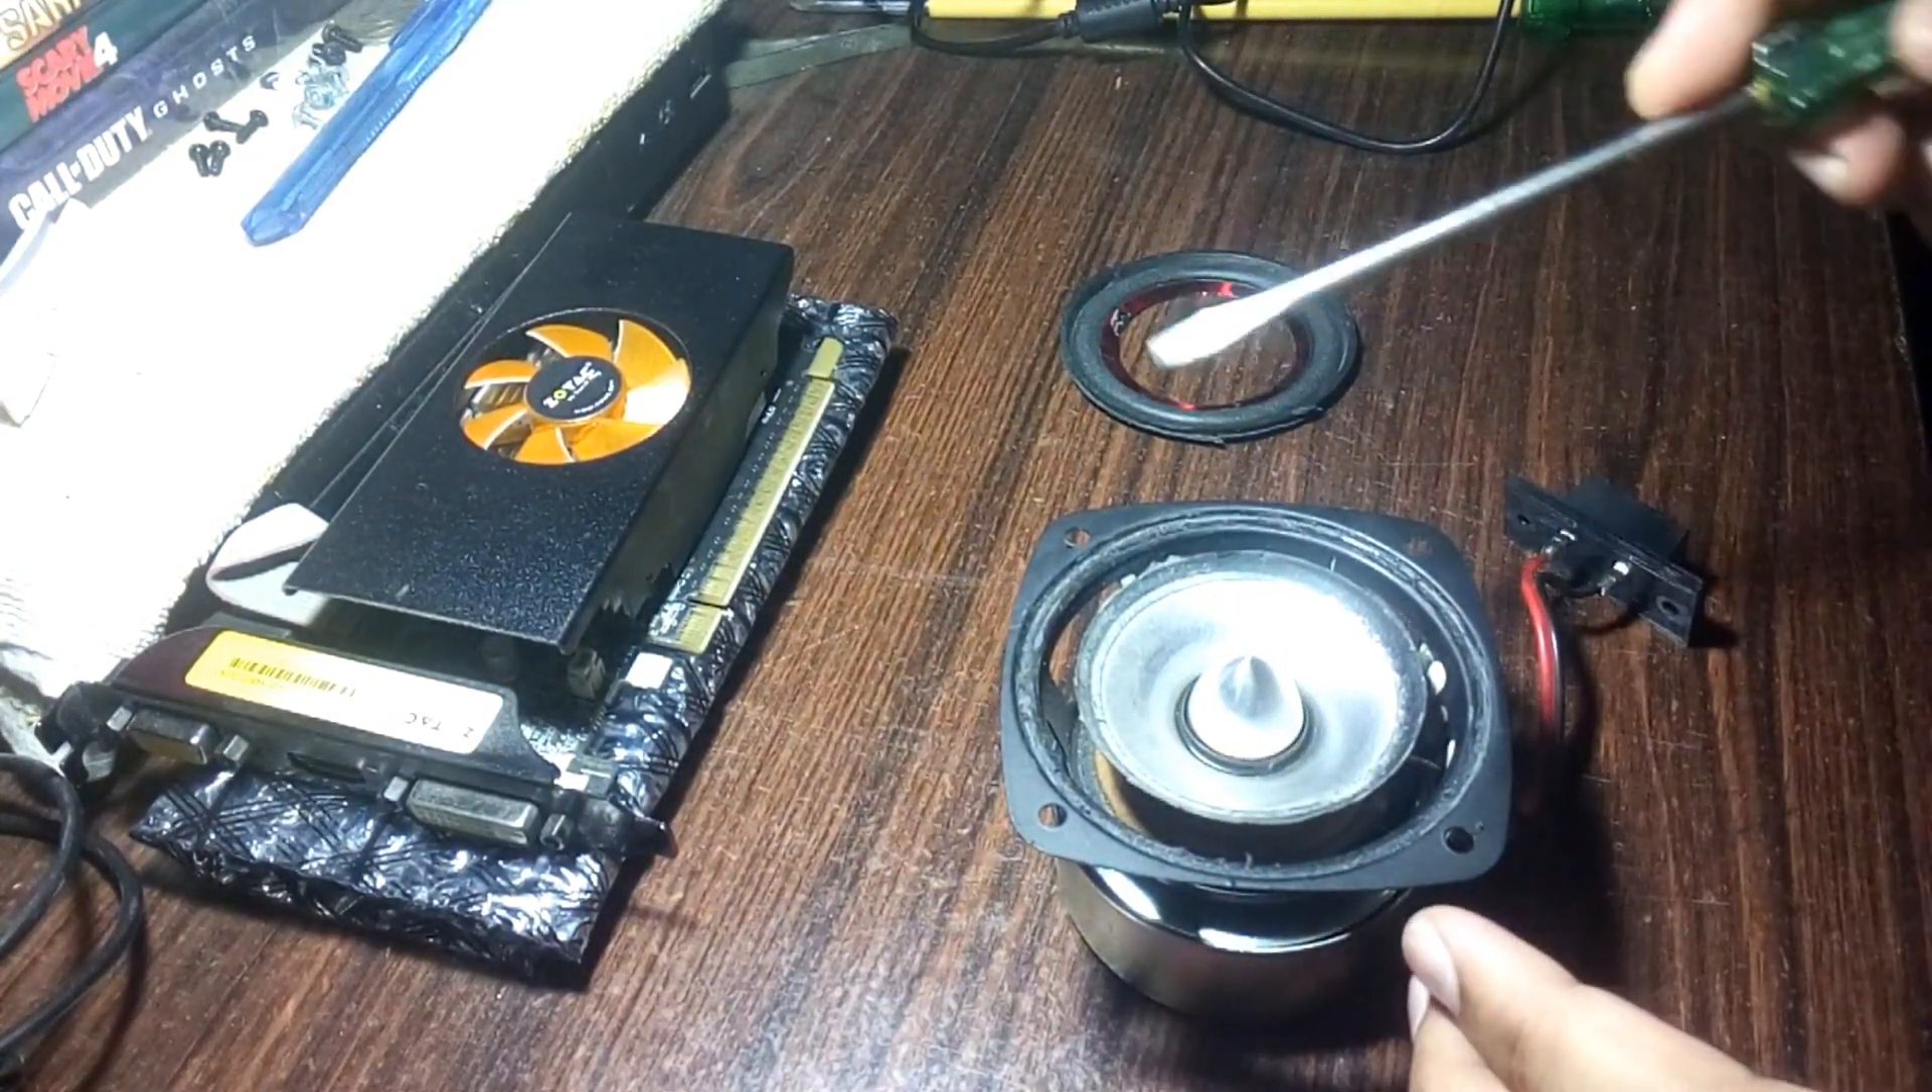I have already removed the surround and also the edges are clean but still i need to do some more cleaning.